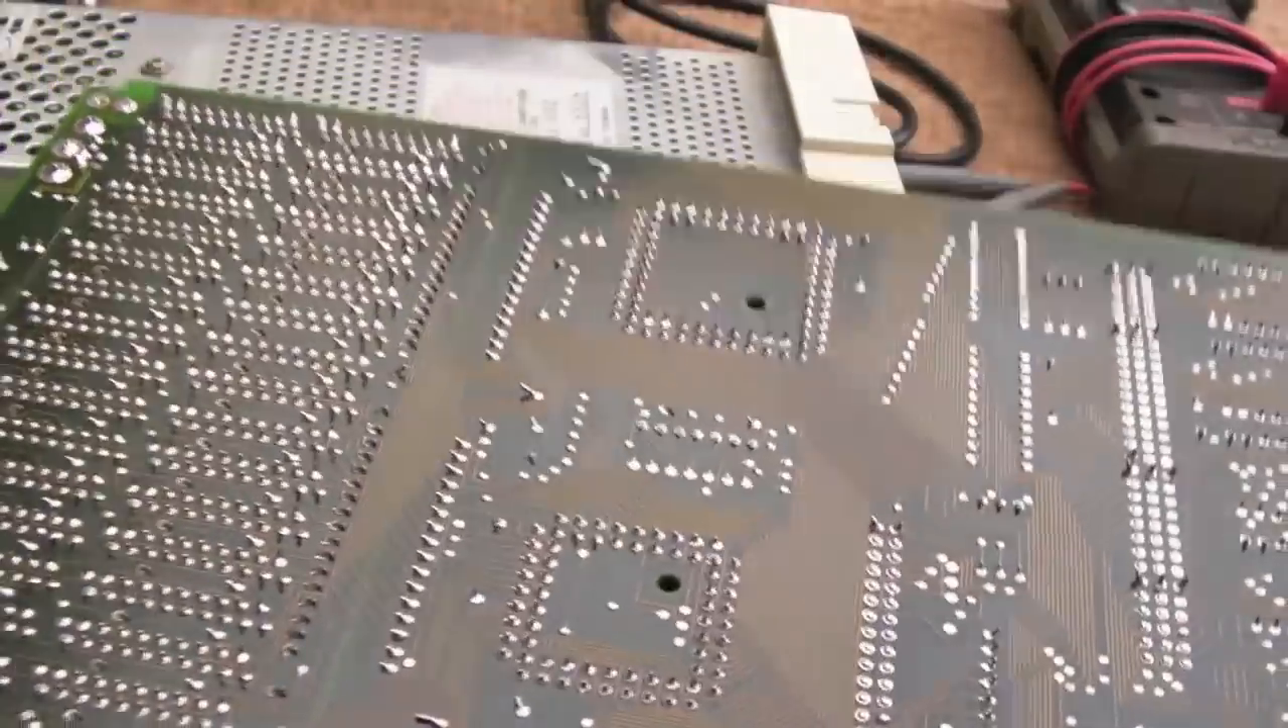So i've got the board out.